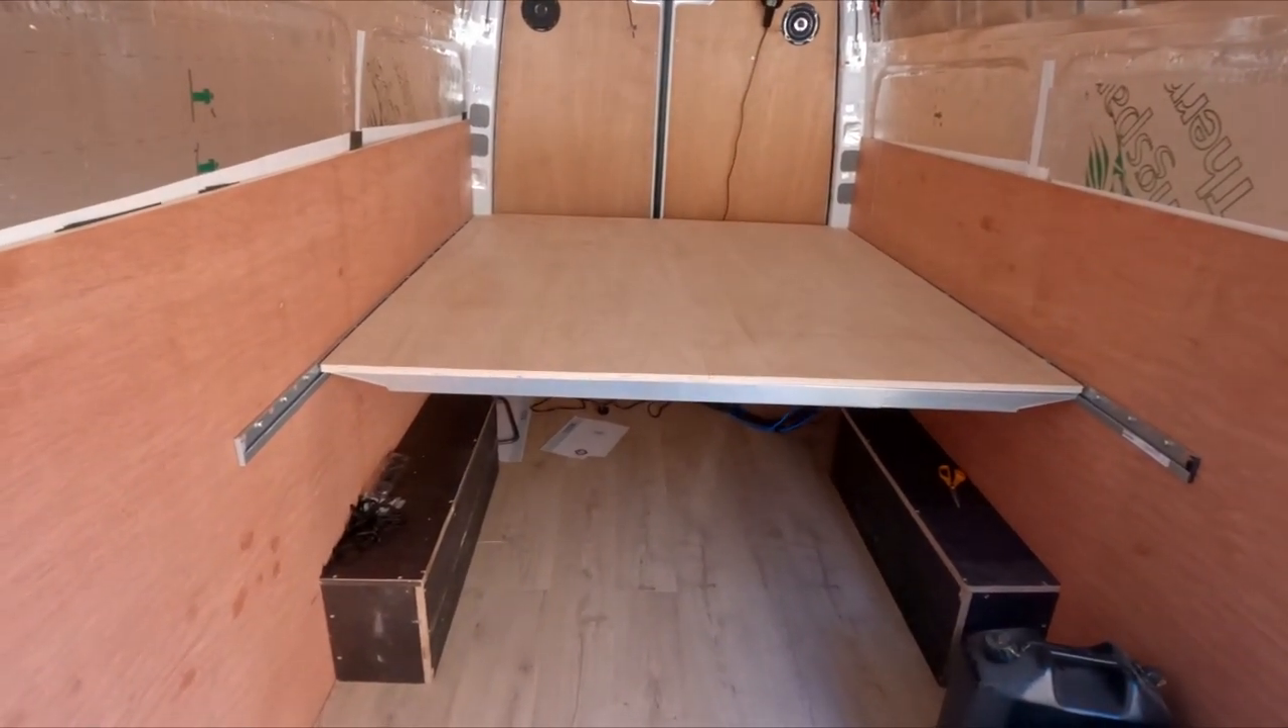I have now put the foundation, the base in for the bed.